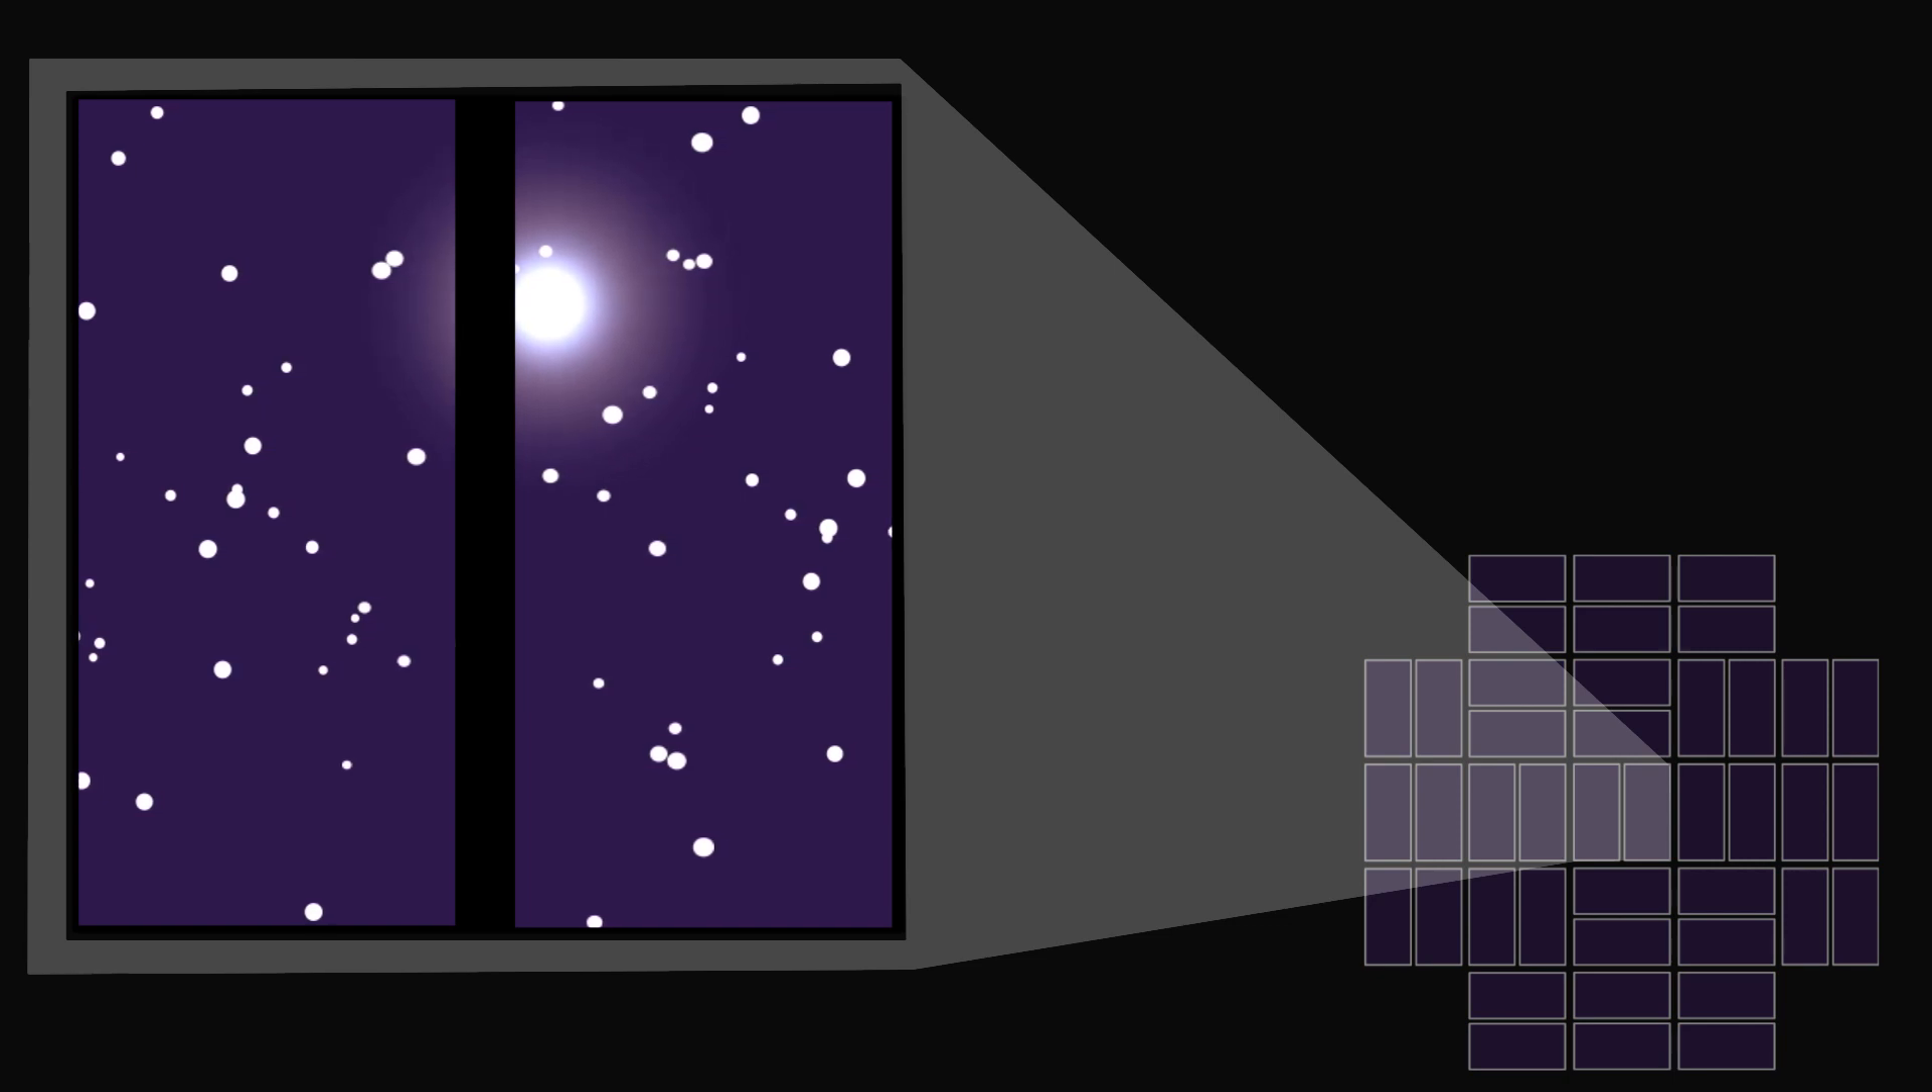You'll notice that the gap of all the CCDs are not aligned to each other.